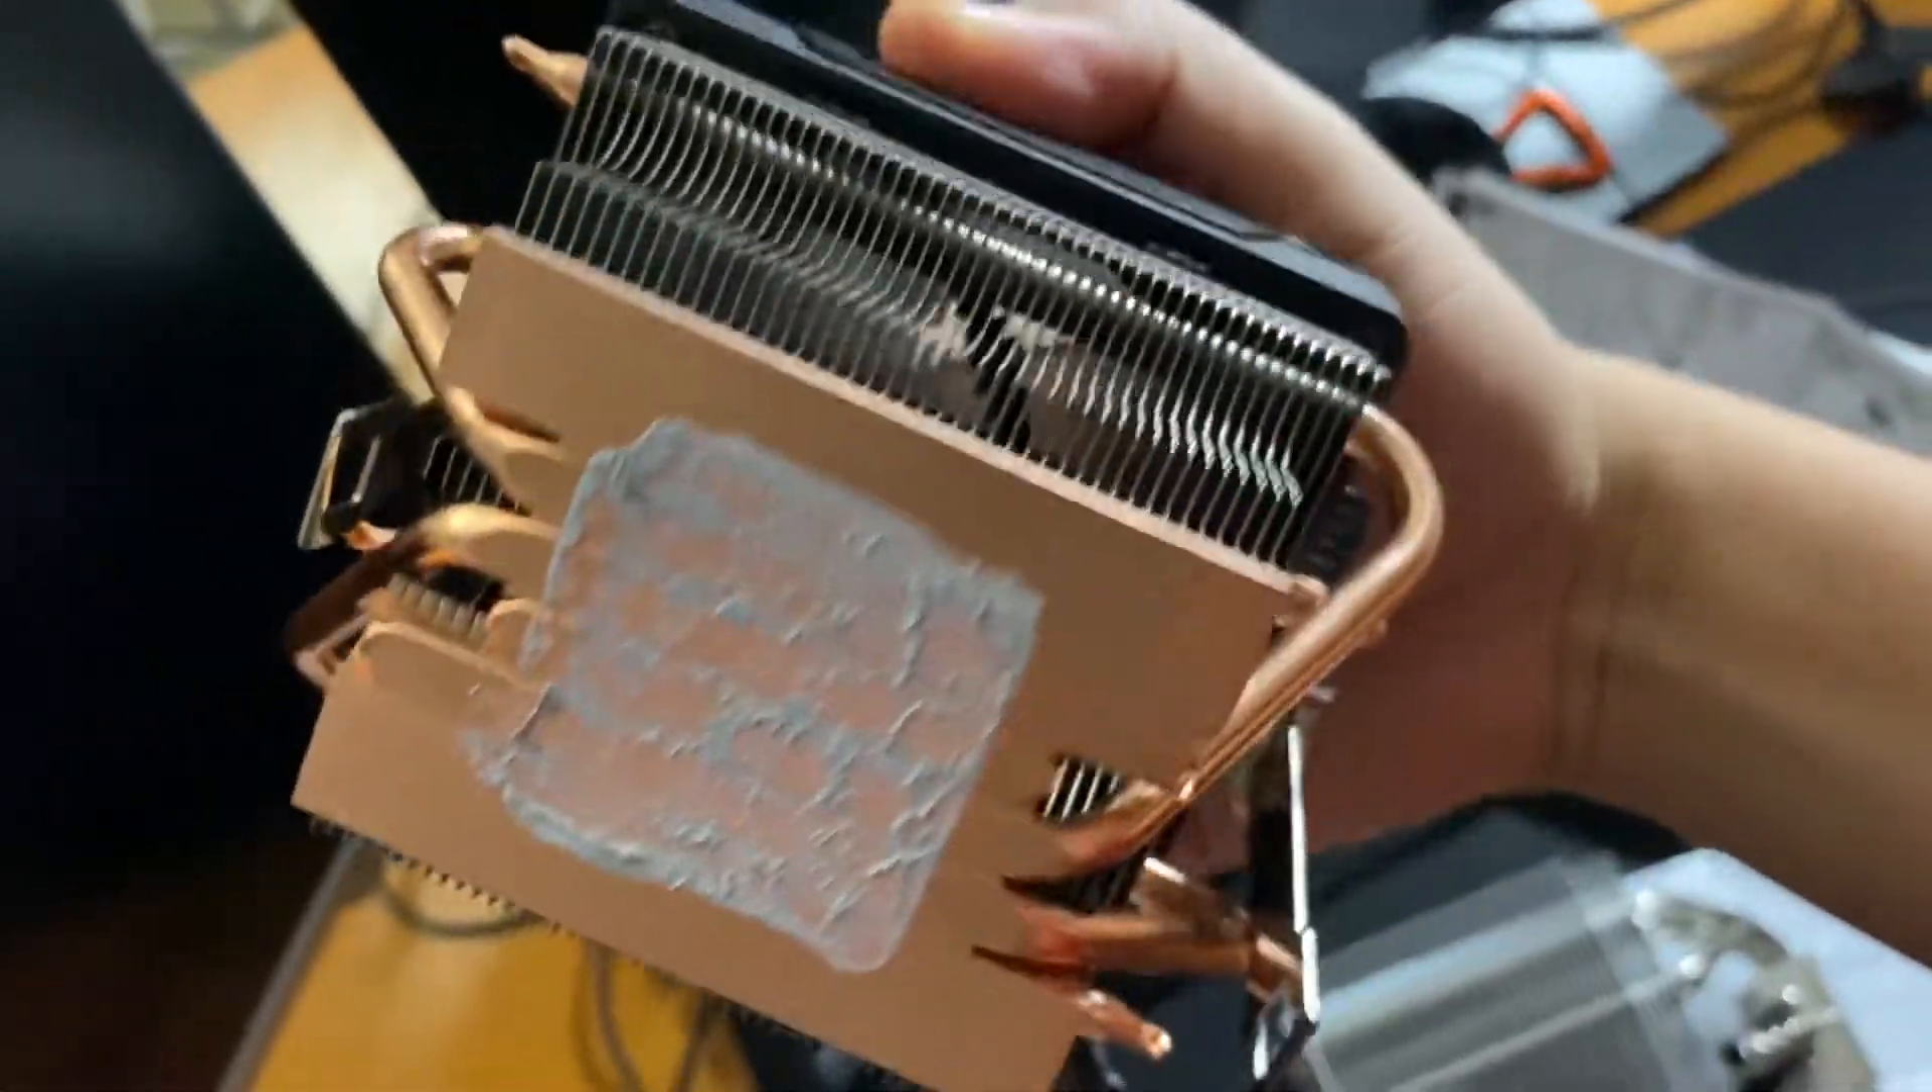So here I've removed the CPU cooler, the stock one, the Wraith prism.